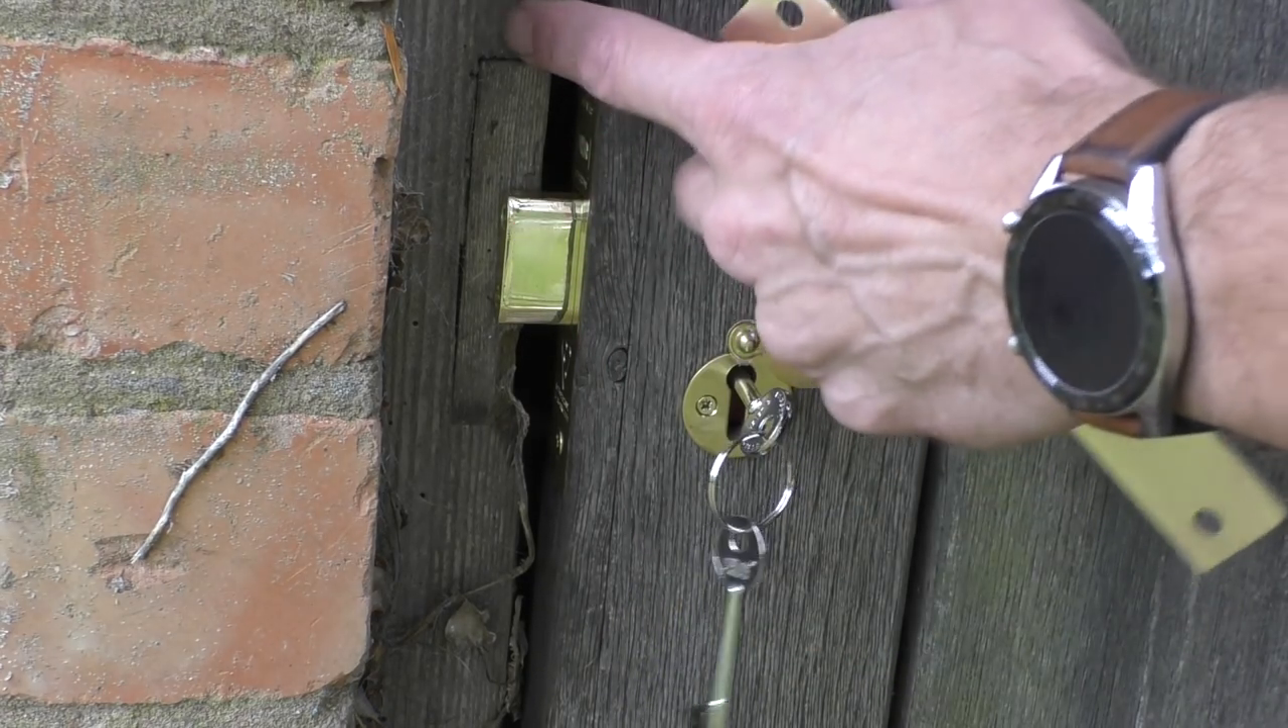What's not ideal here is the gap between the door and the frame.